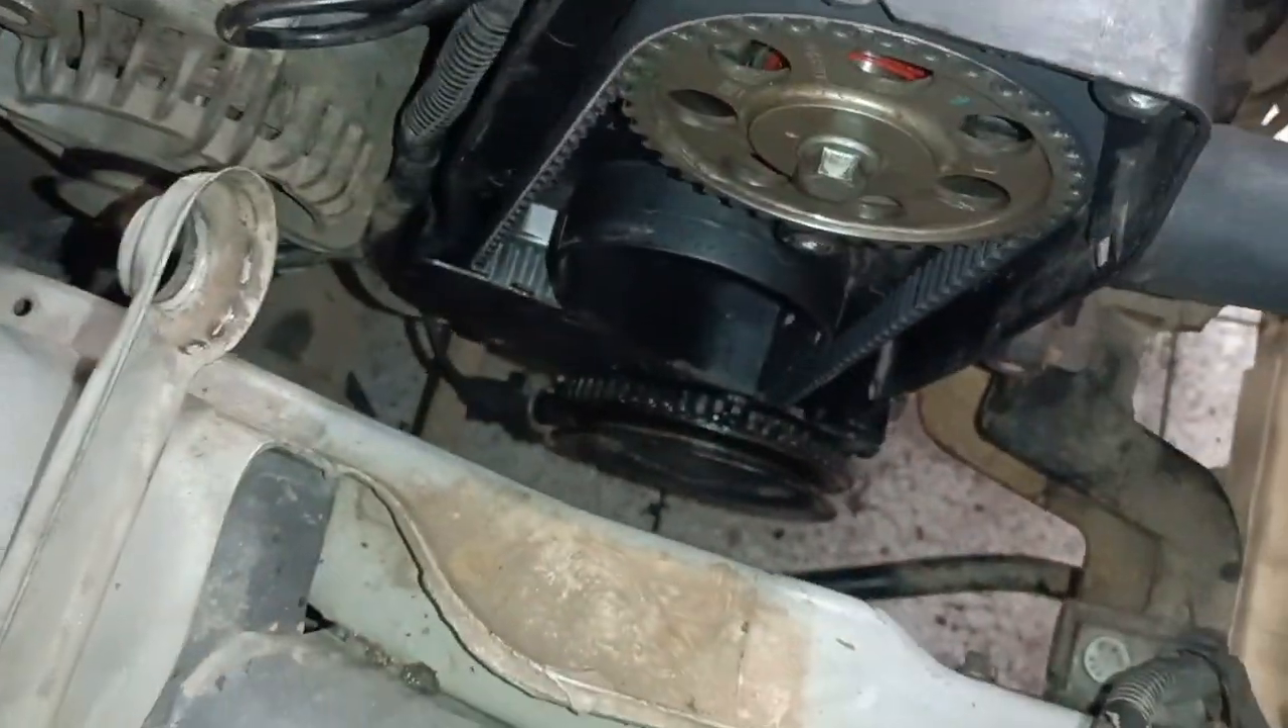Correia dentada já tá montadinha Instaladinha no lugar.